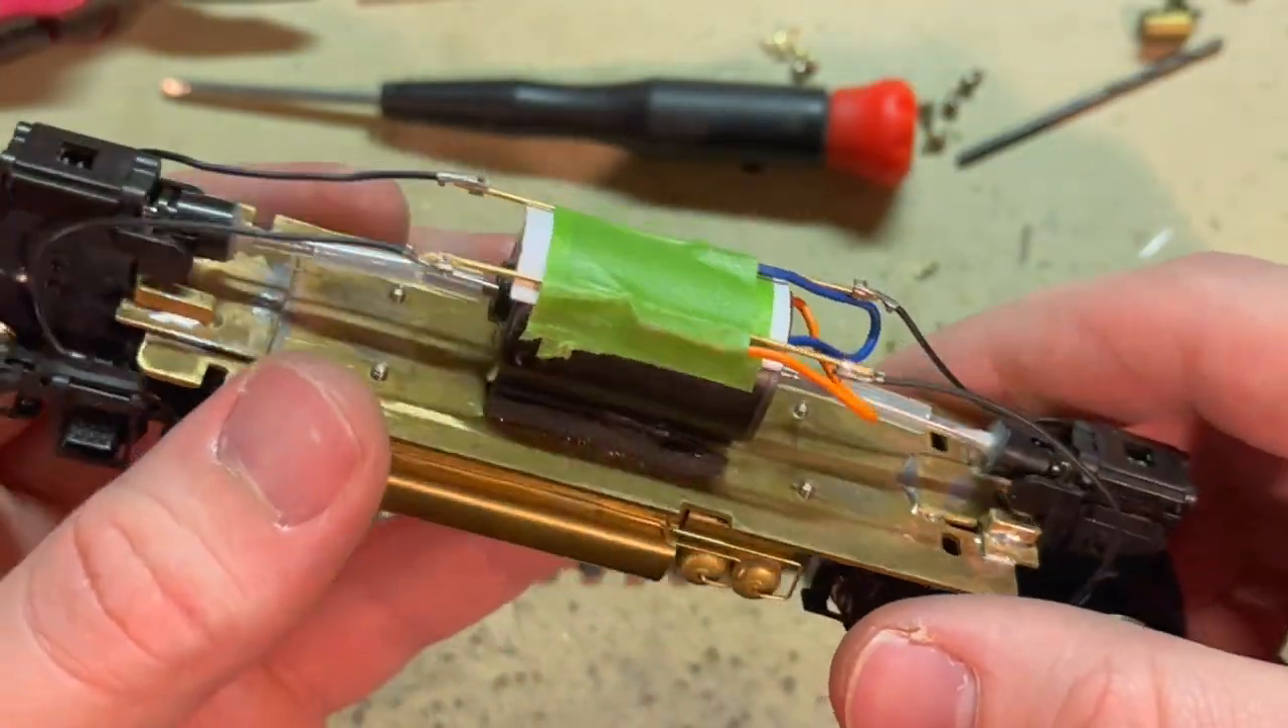And I just came up with this simple wiring system that's taped in place.